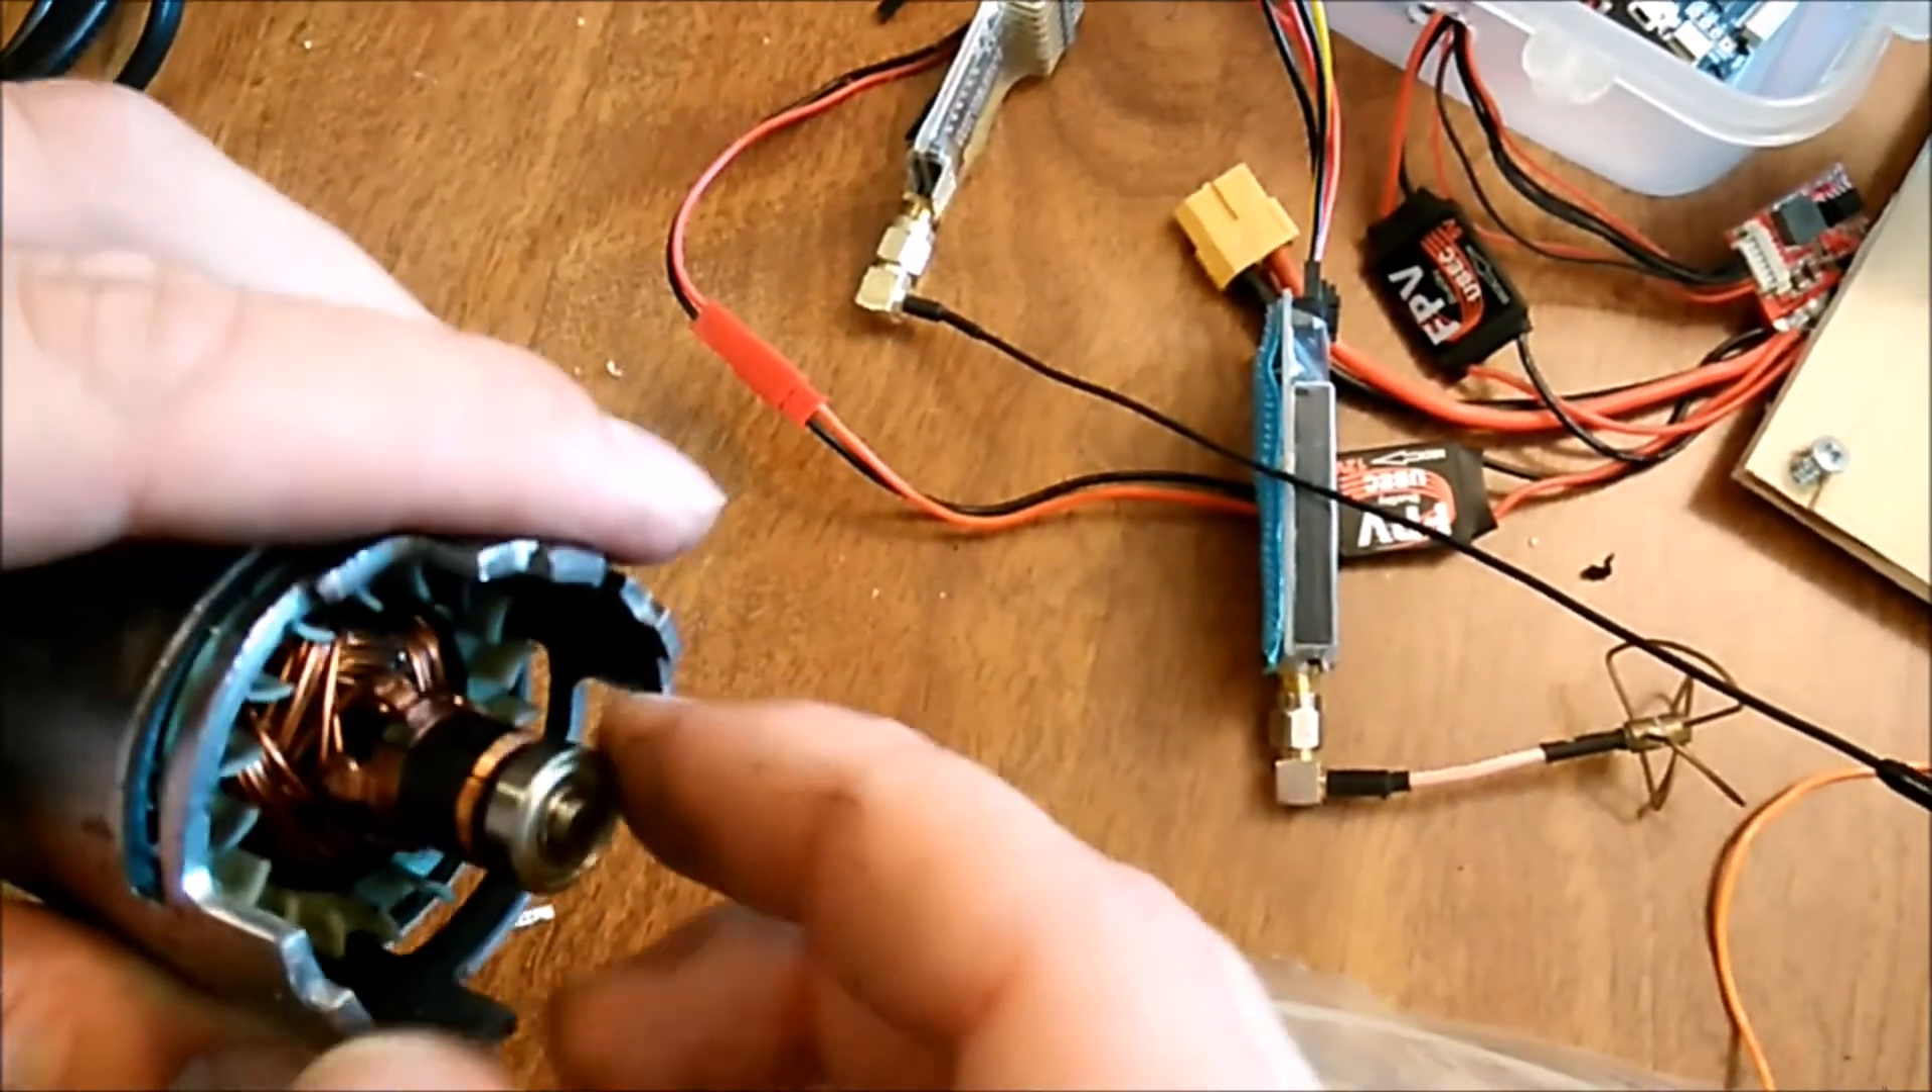Okay so i took the back cover off and turns out i'm wrong there is a bearing back here.